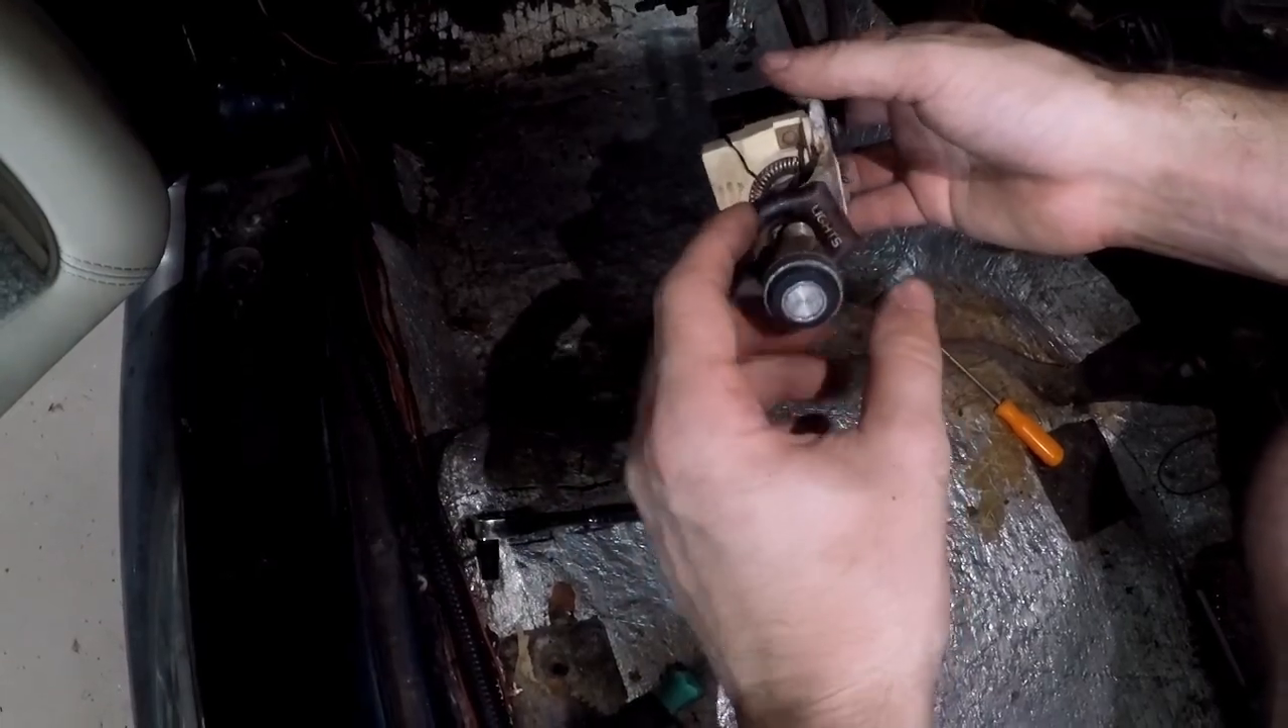So we got the headlight switch out.